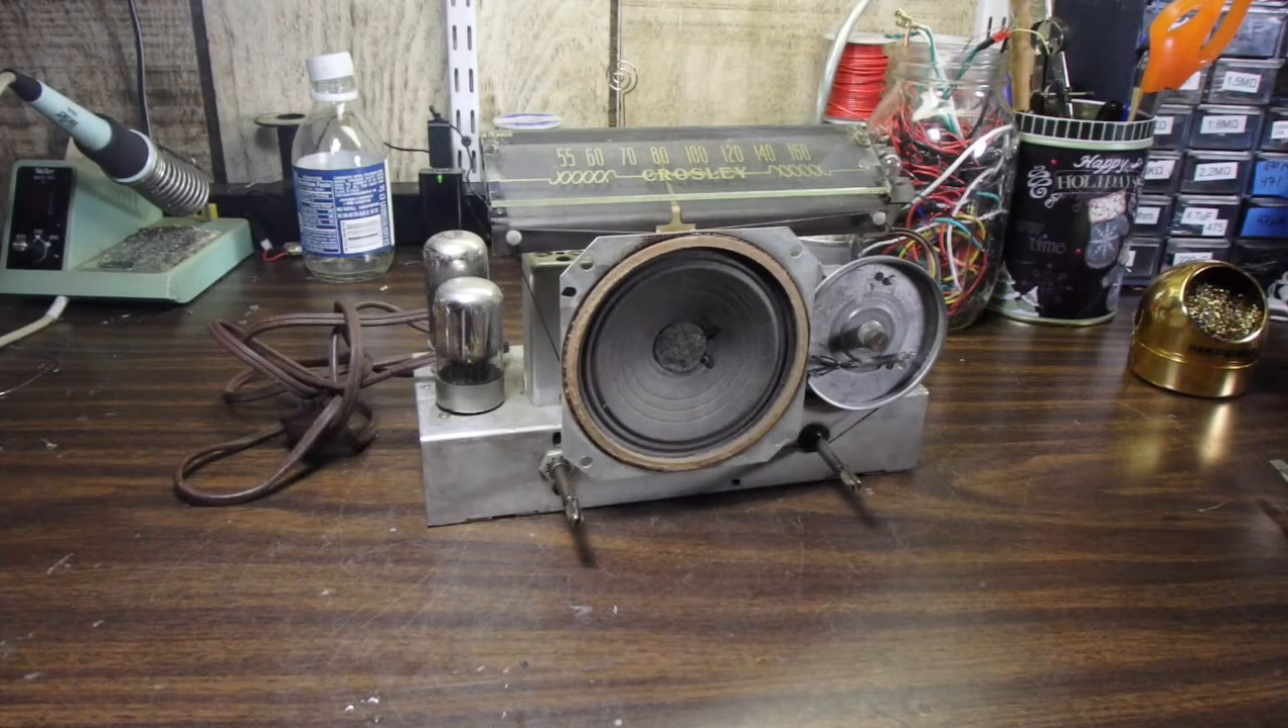So here we have the radio chassis out of the enclosure pretty standard all-american 5 radio speakers in really good condition we're not going to touch that.